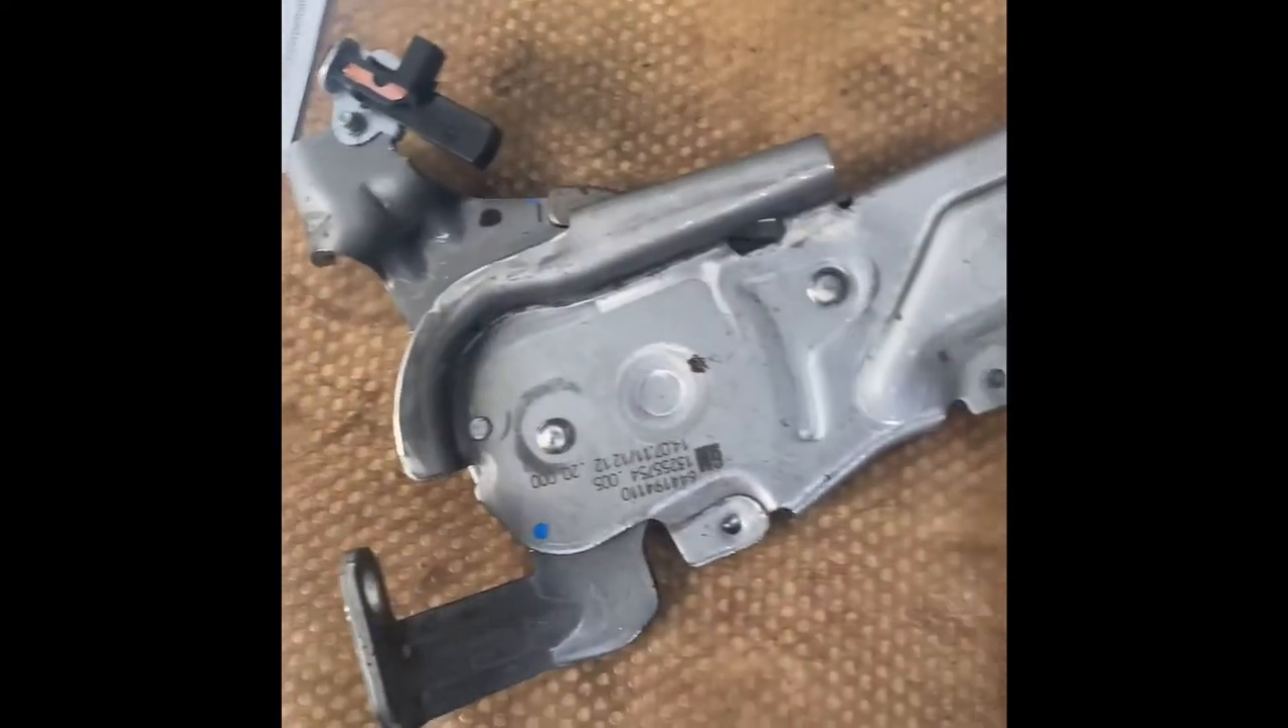Now we've got handbrake lever out as you can see completely out of the car.